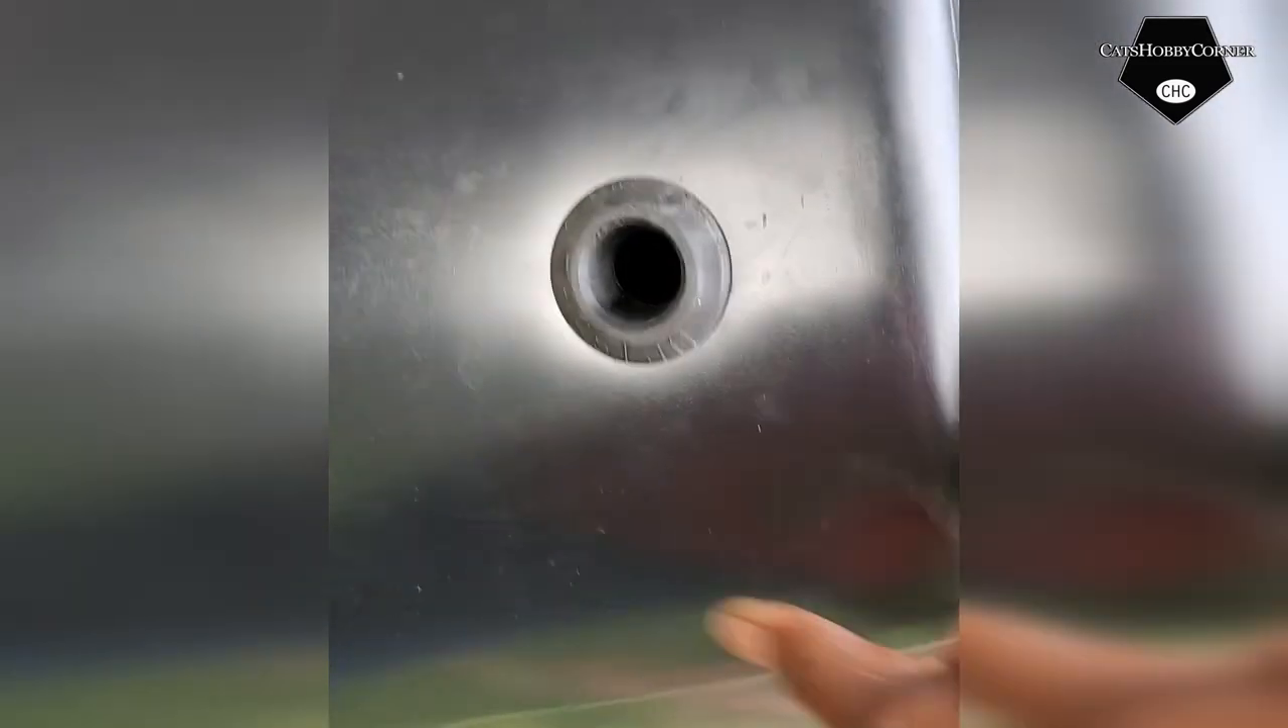So this is the rain barrel with the um the uh uniseal popped in and it does seem to have a really good uh fit.